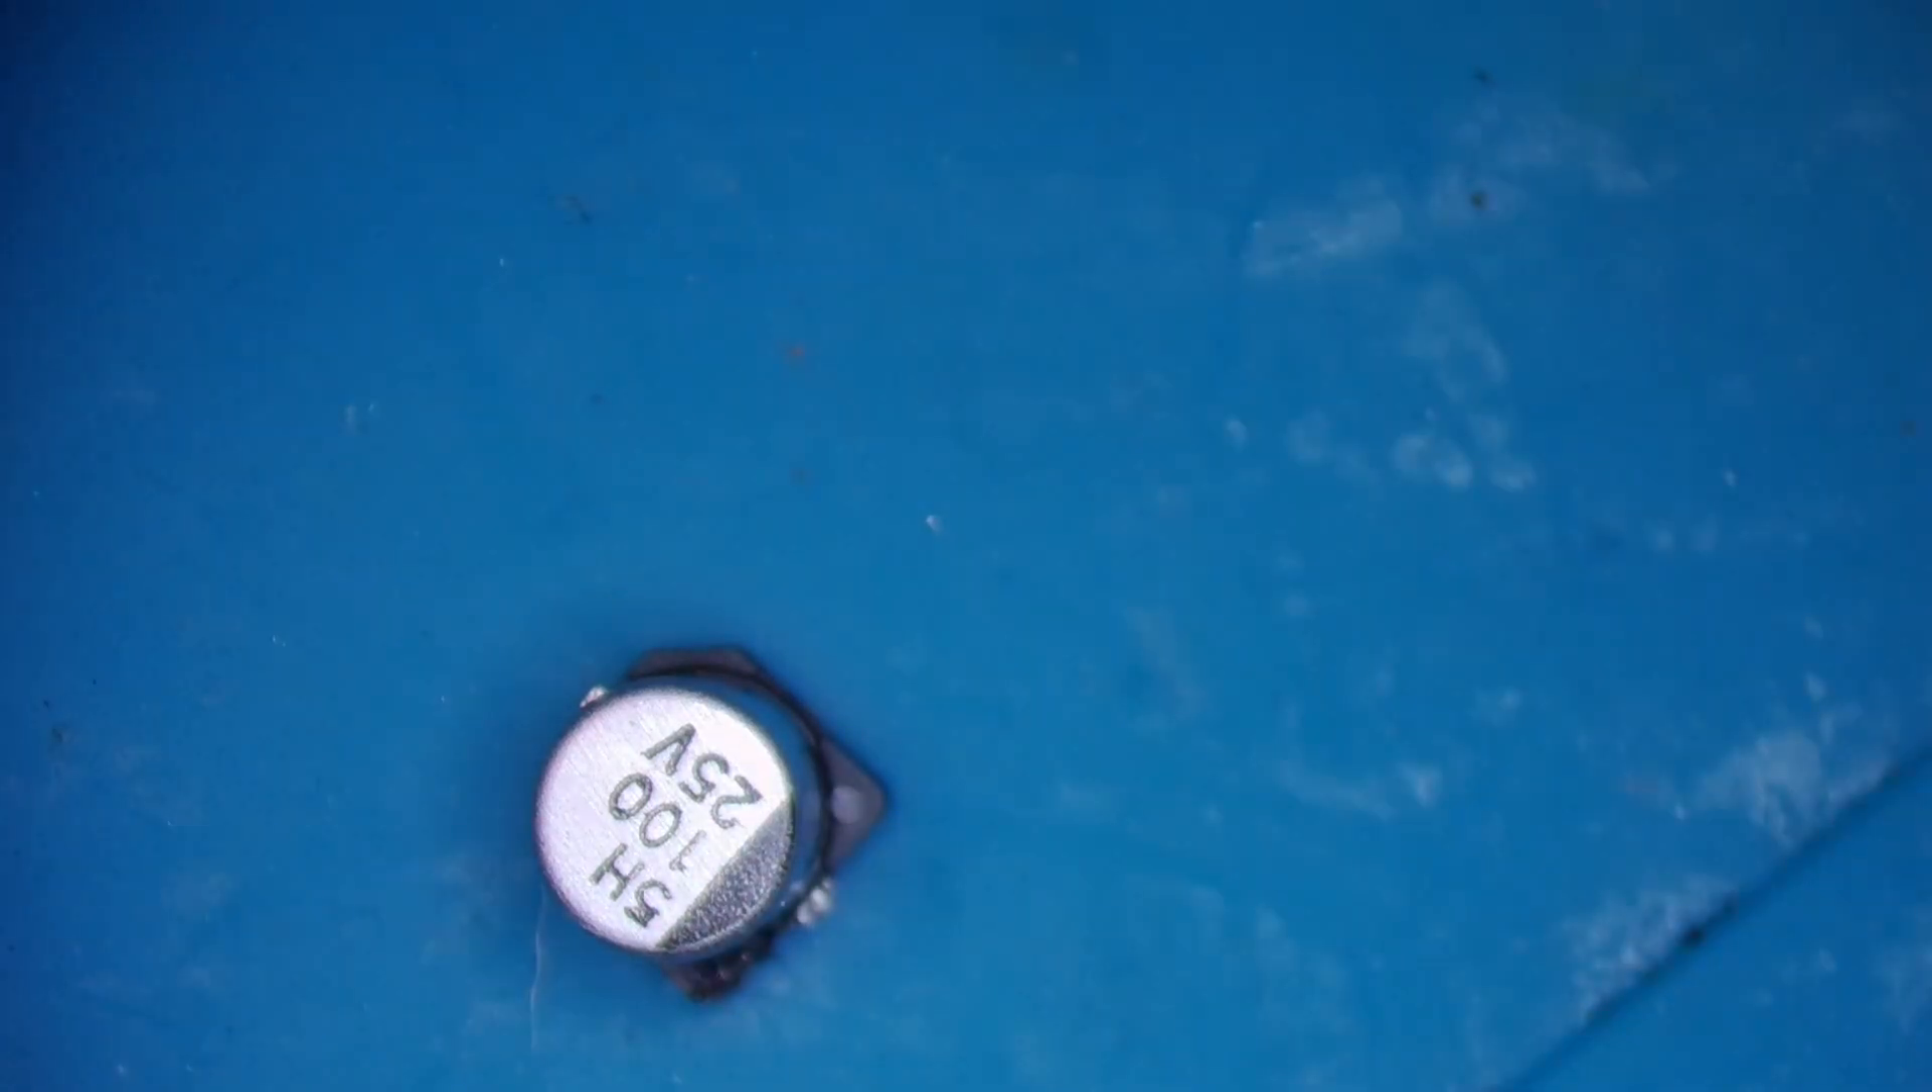All right that's the capacitor off.